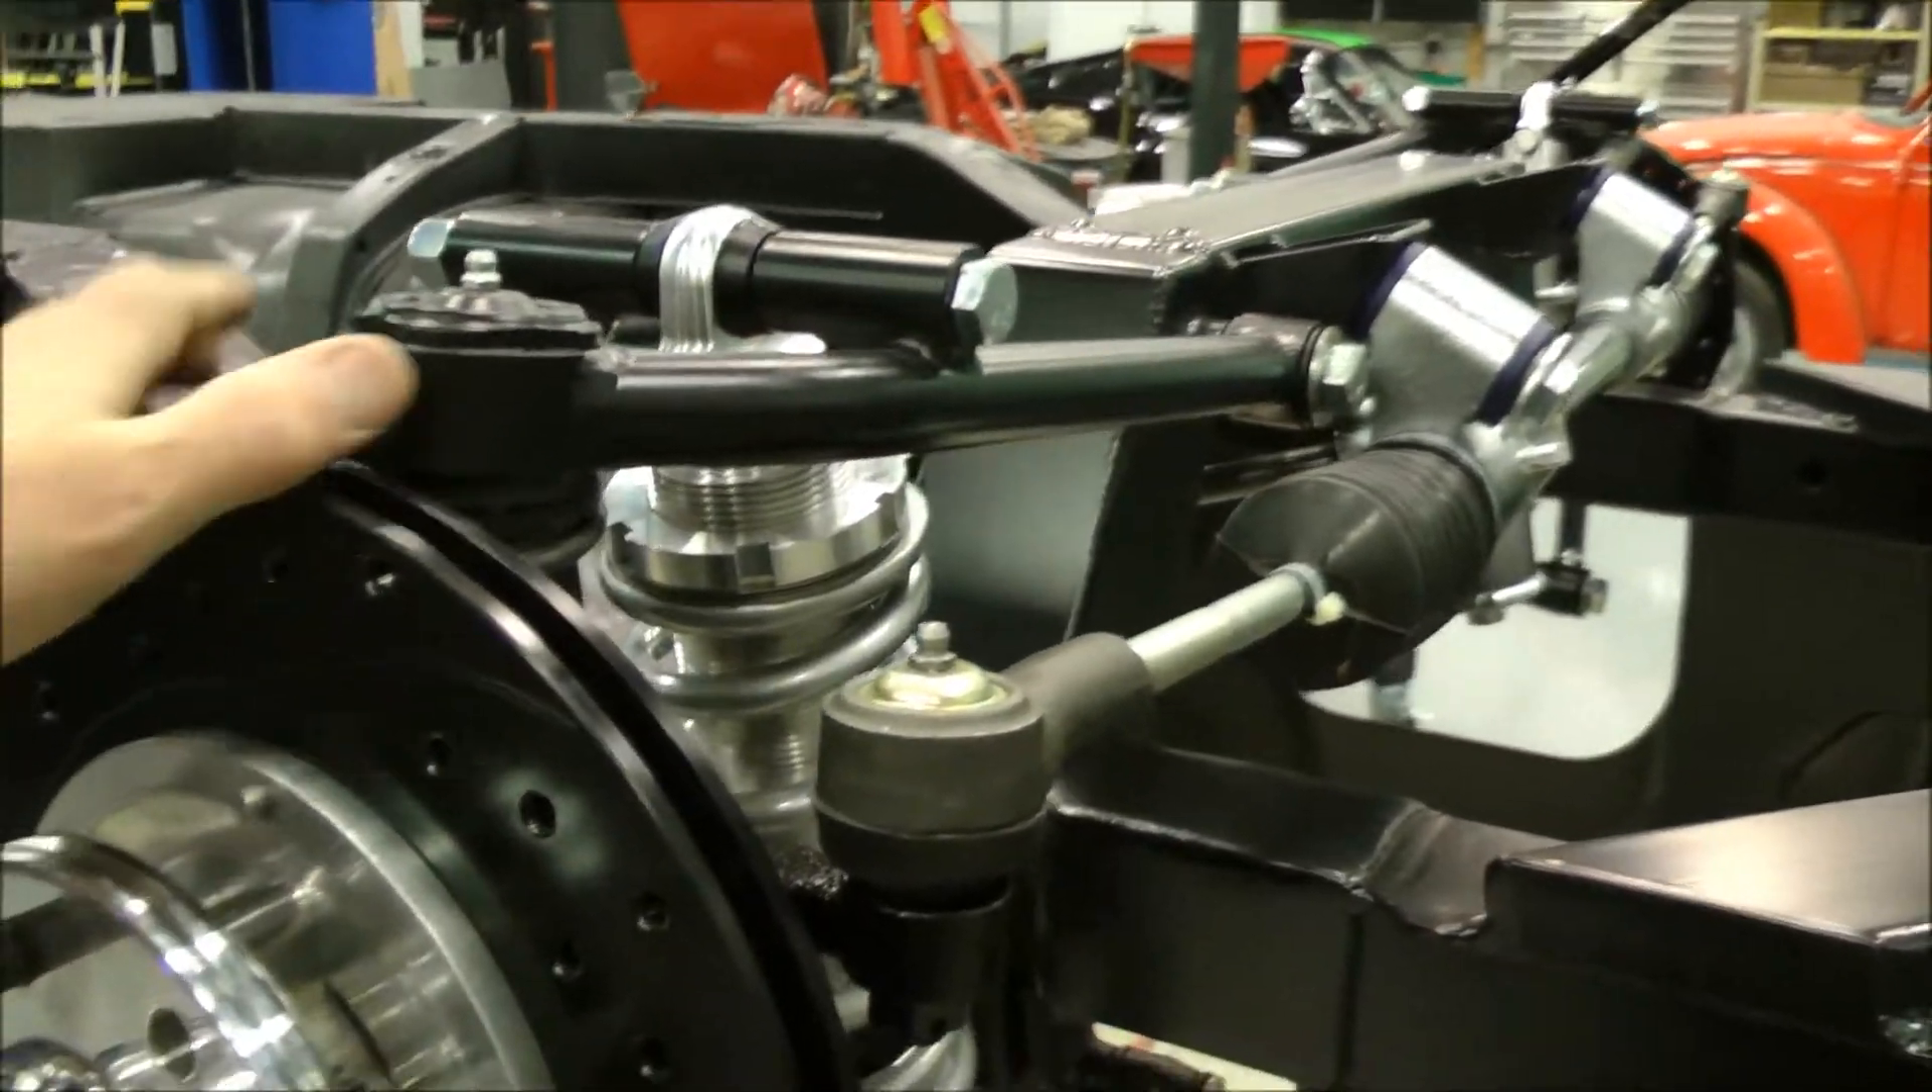Alright, the front suspension system, rotors, discs, it's all installed, everything but the calipers.